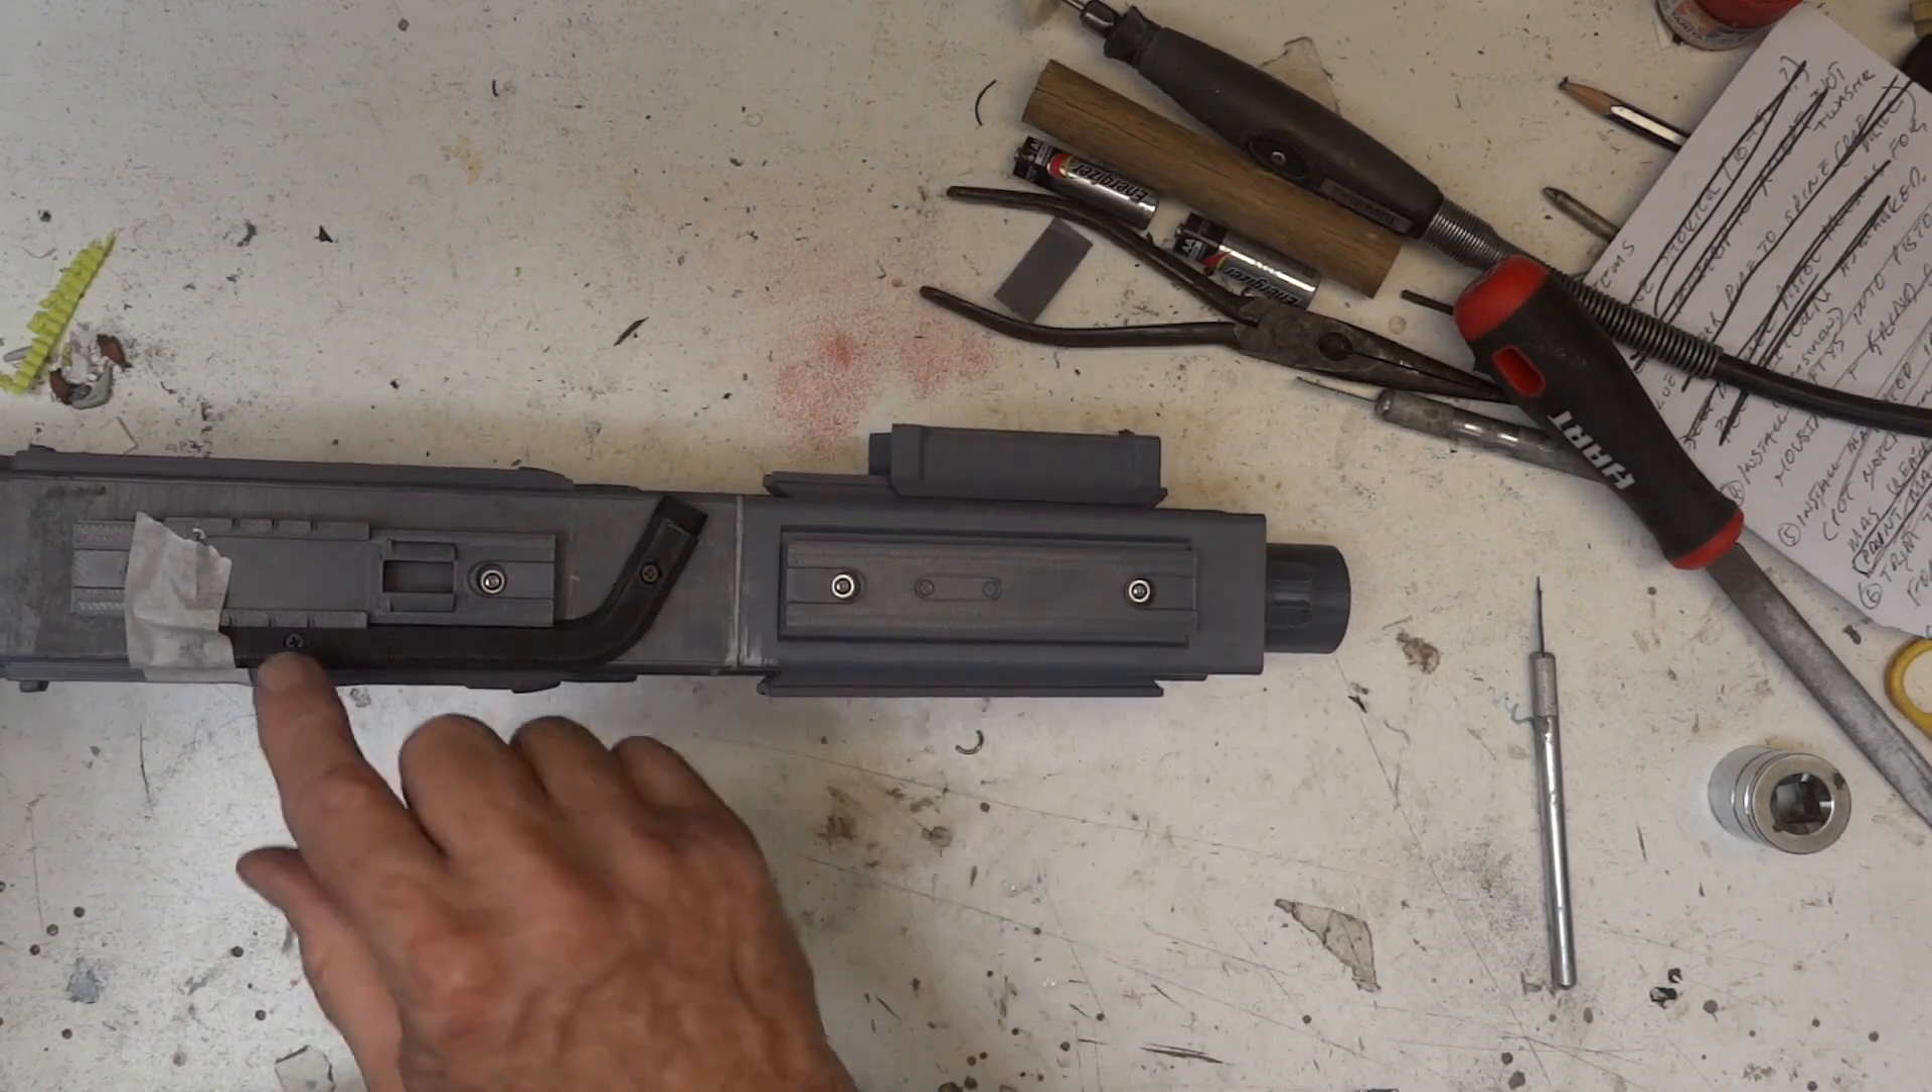I glued on this little pipe that carries the cables across the gun. And also did the screws.